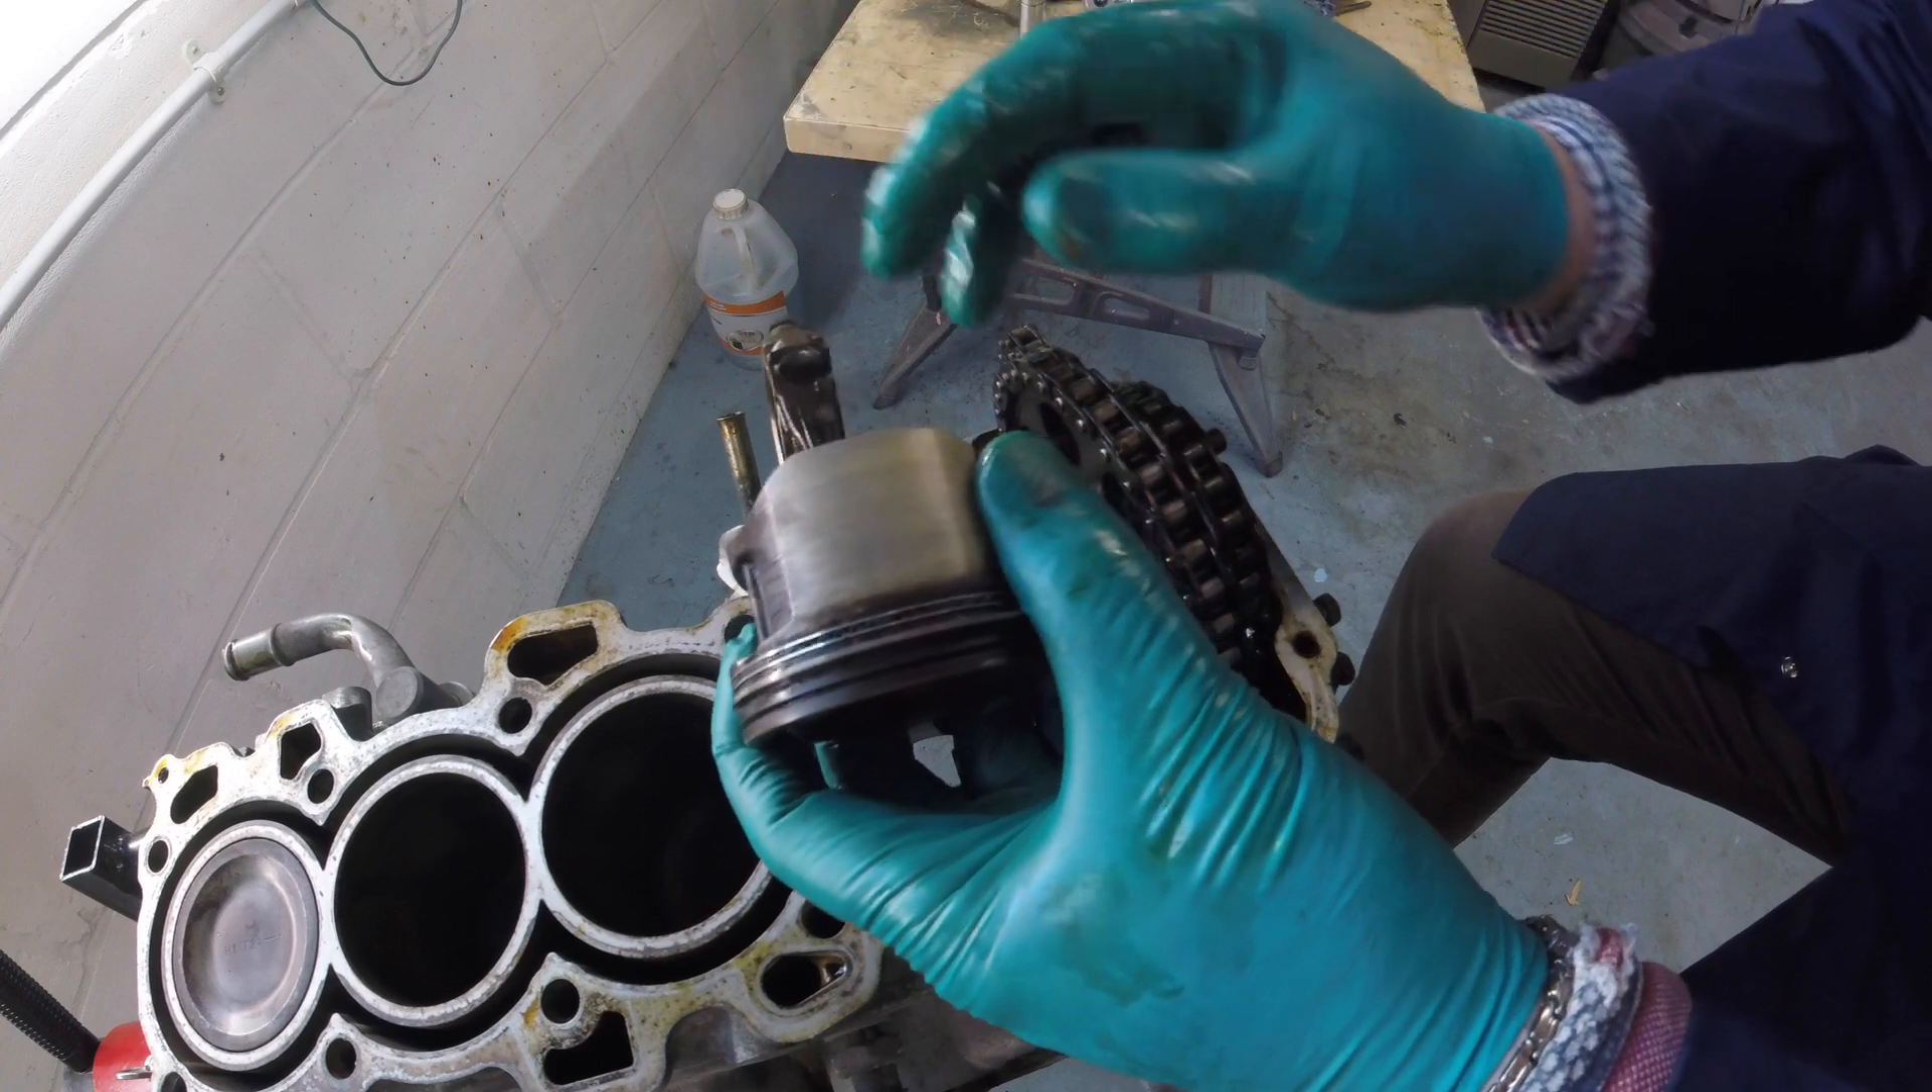I've just taken the number one piston out.